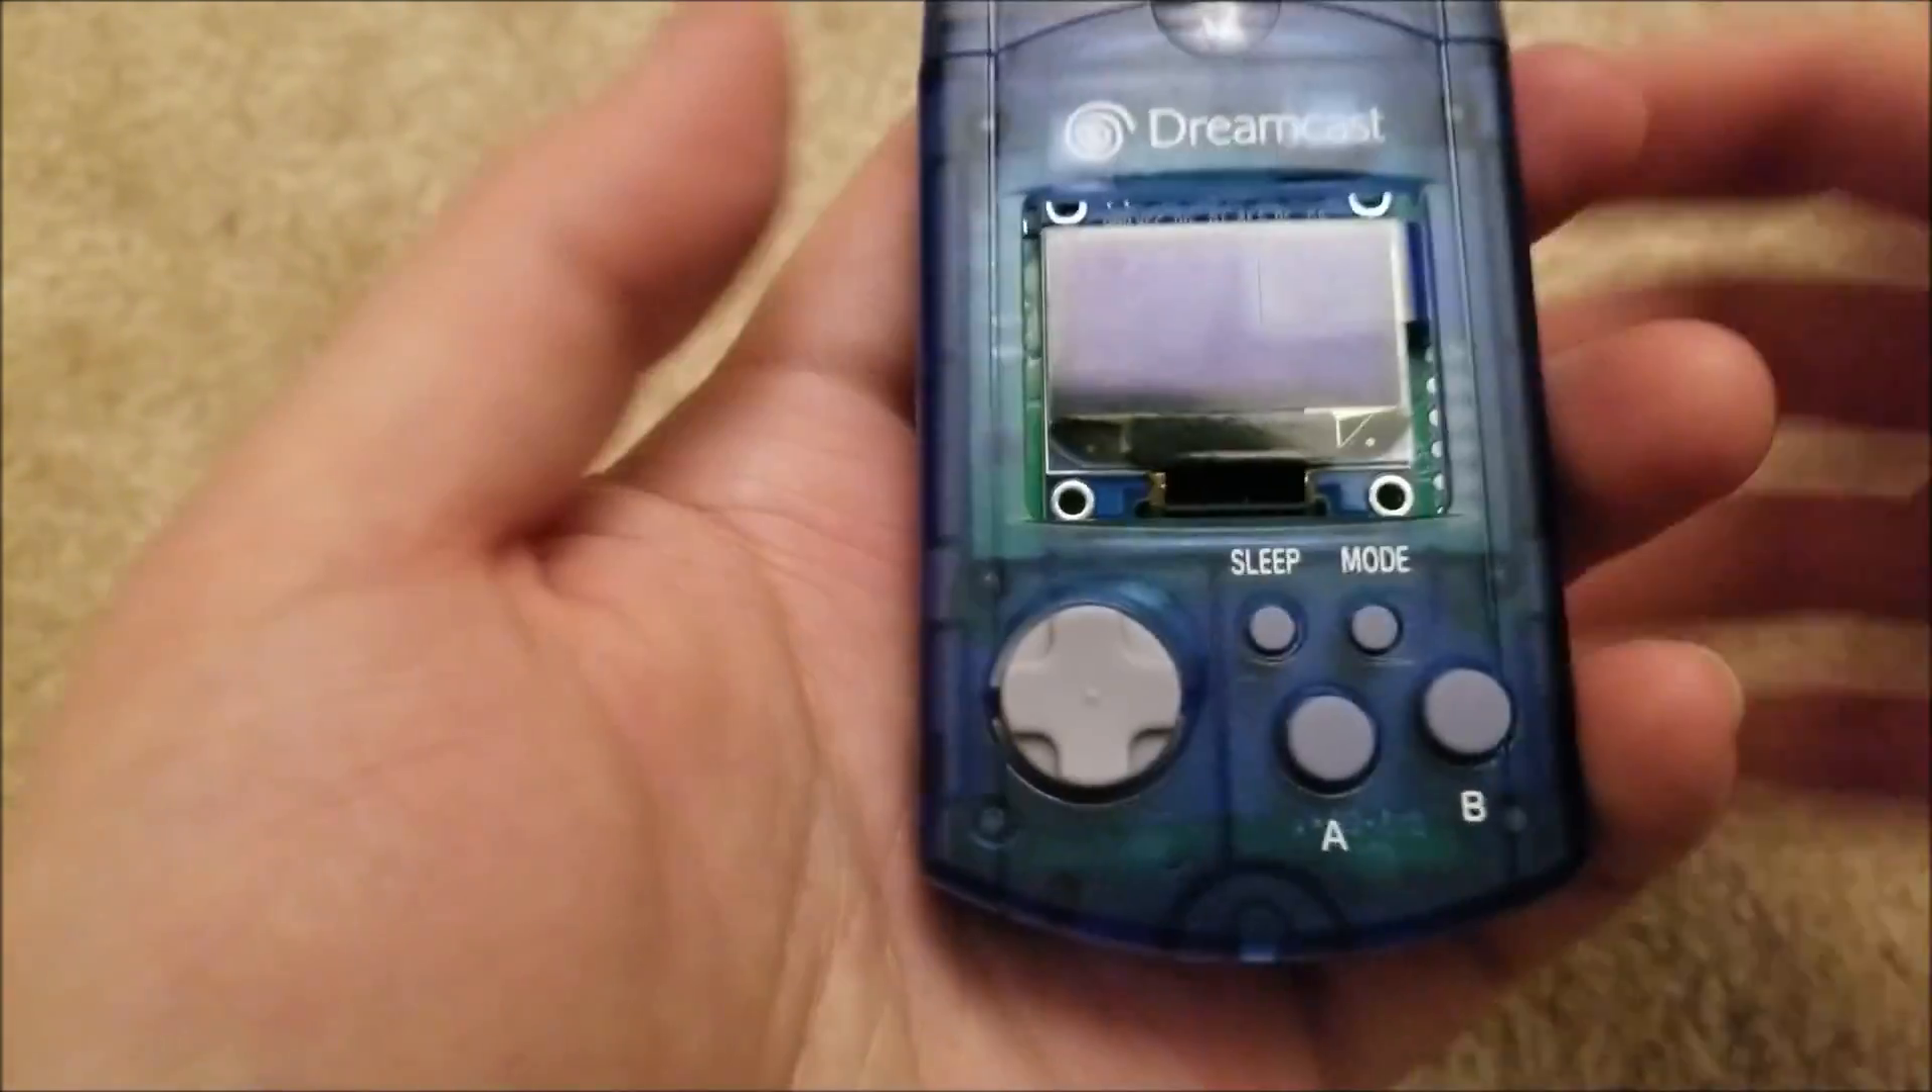You can see, obviously, I still need some sort of bezel.